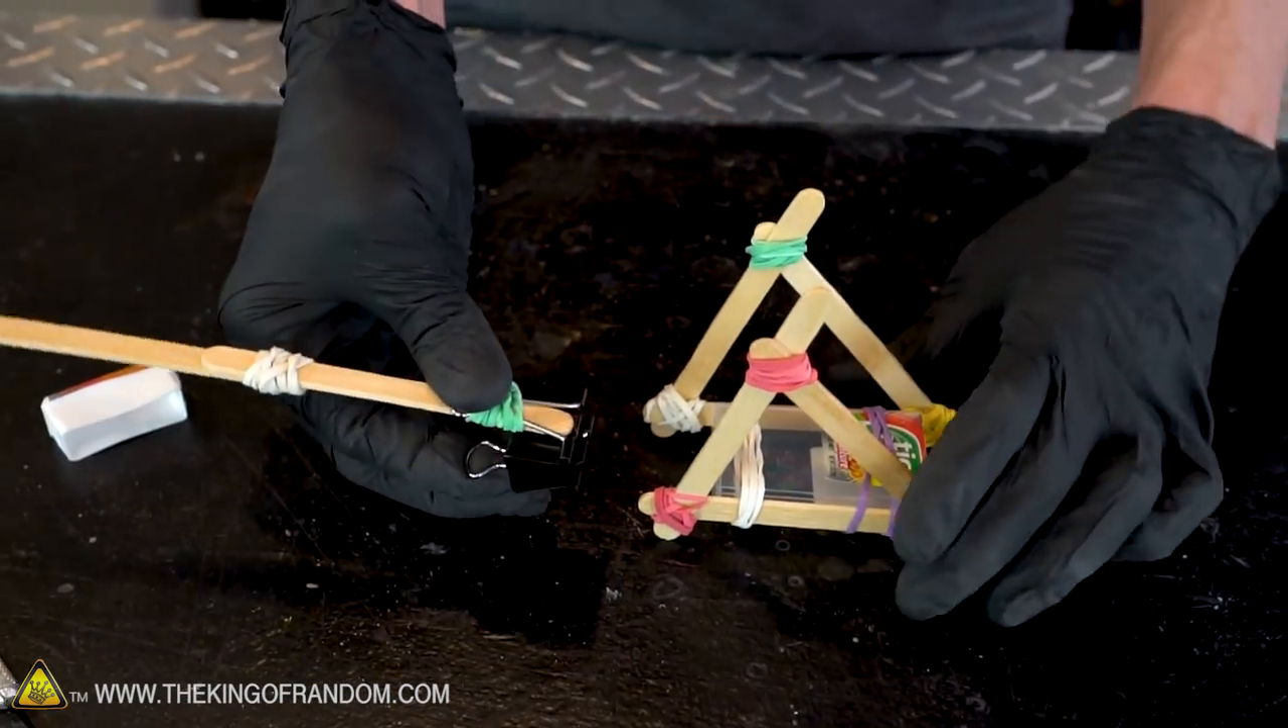We now have two pieces, we have a base and we have the swinging arm of our catapult, and it's time to put them together.